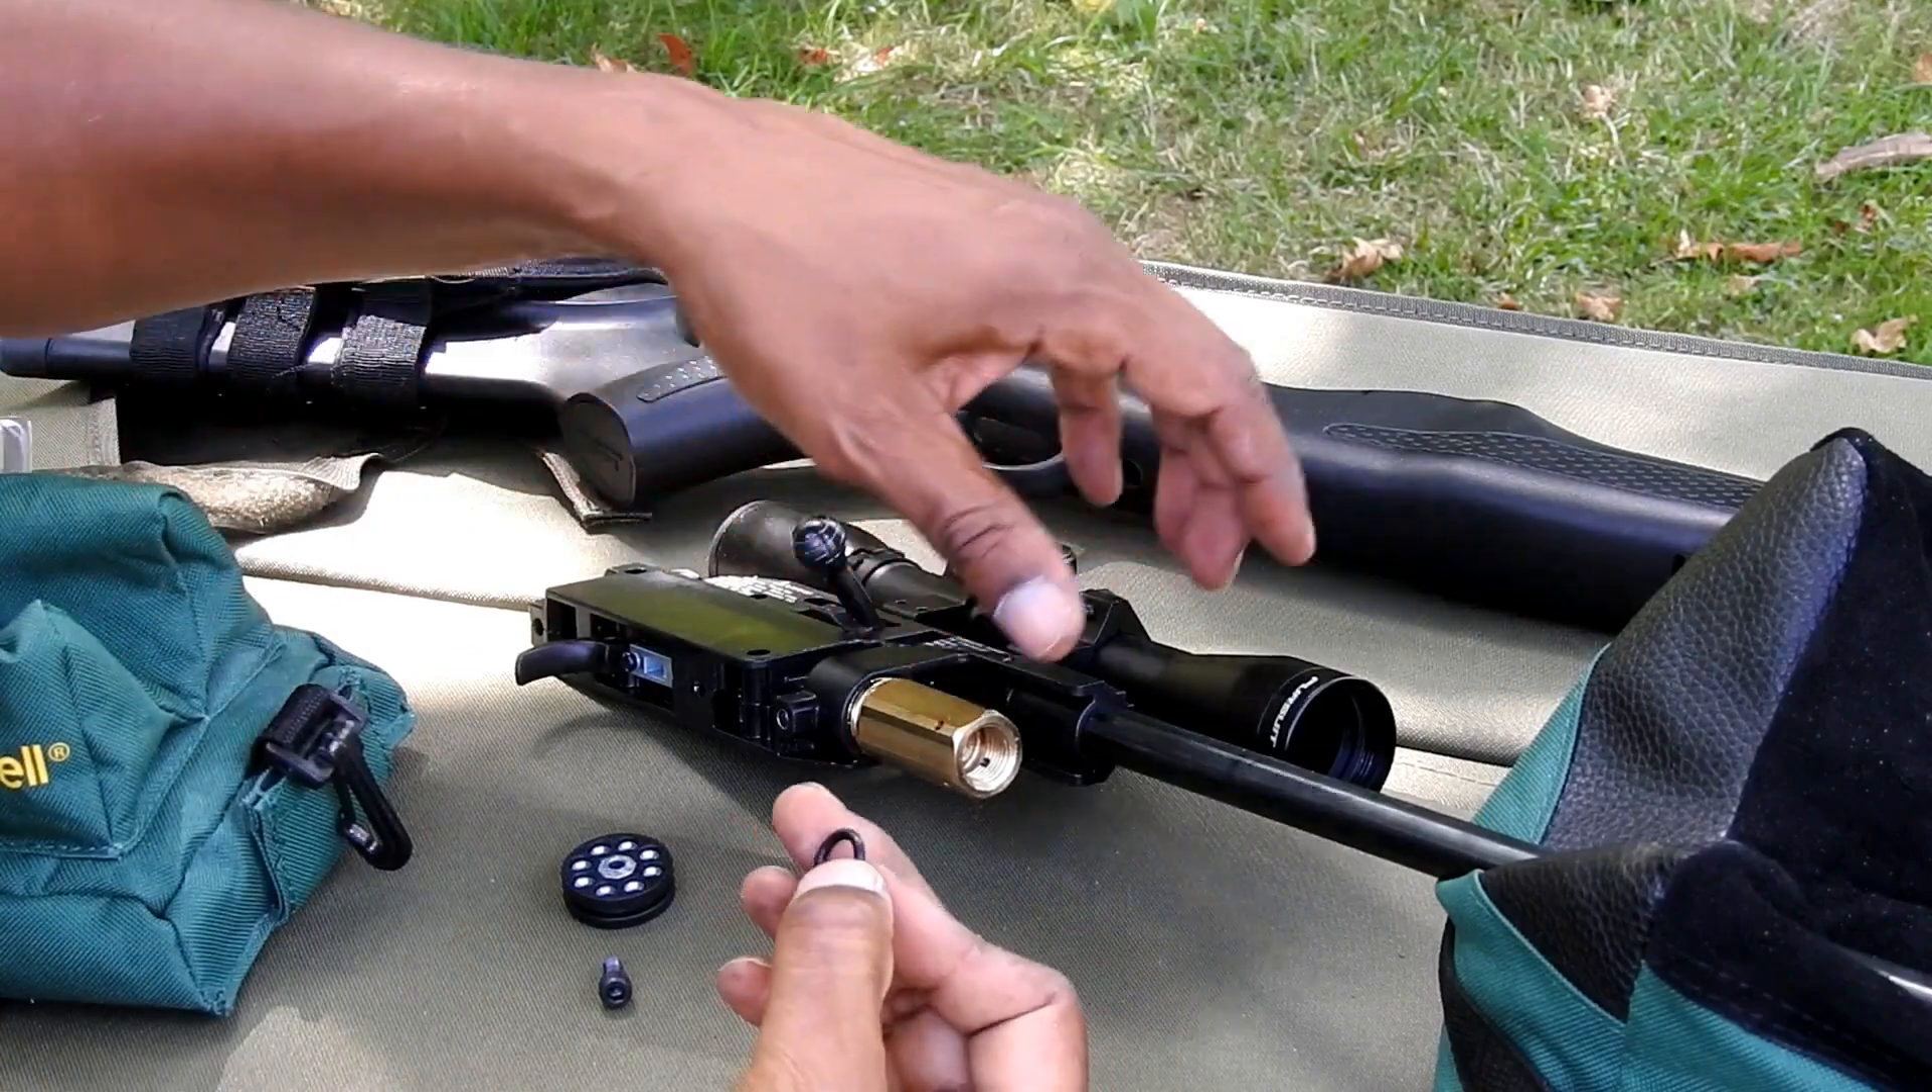We've got the stock off now.